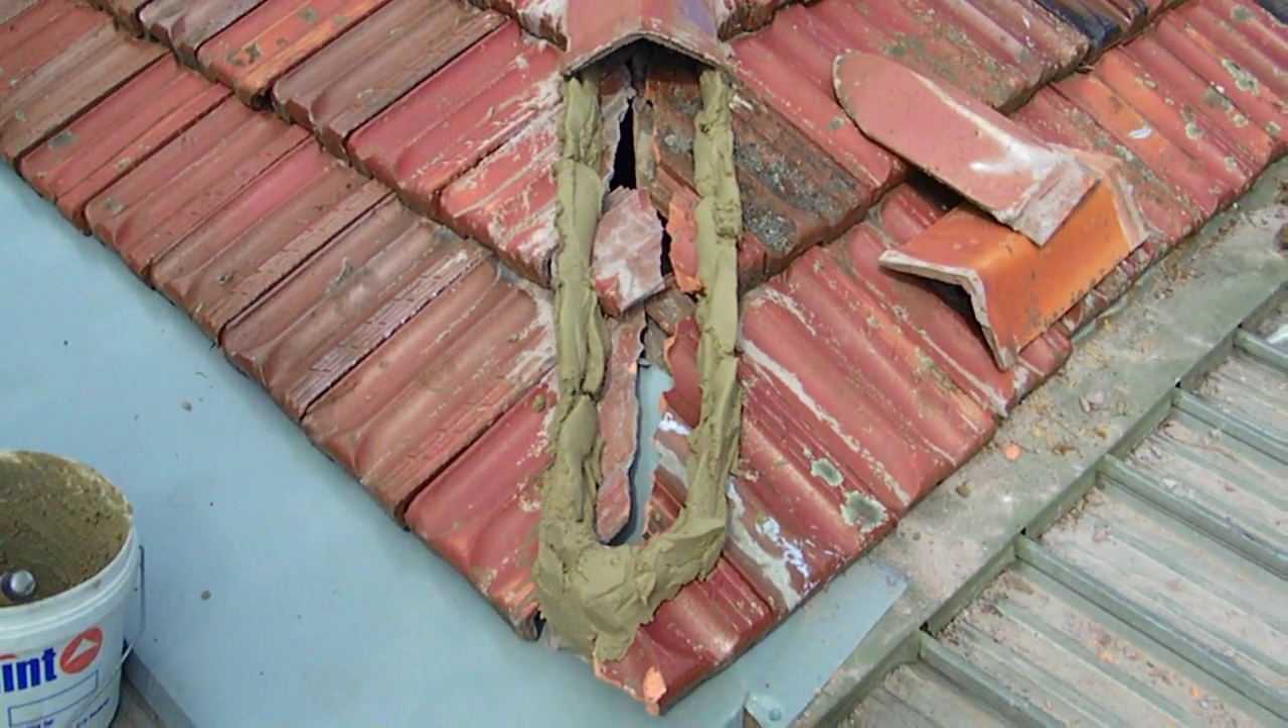What we've done is, we've done the repair to the flashing underneath the roof, put the tiles back, and now we've got to come back and reinstate the ridge capping.